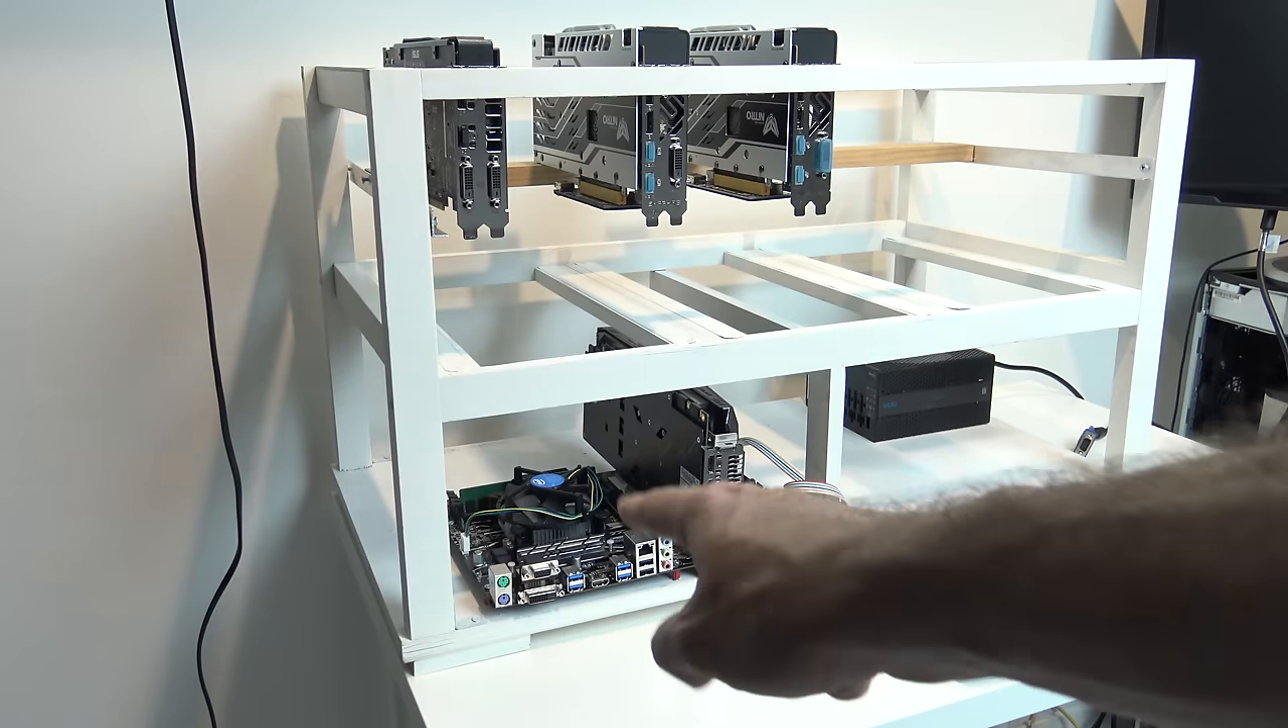Okay guys, so I've got our three GPUs up the top, and one GPU directly on the motherboard down below.